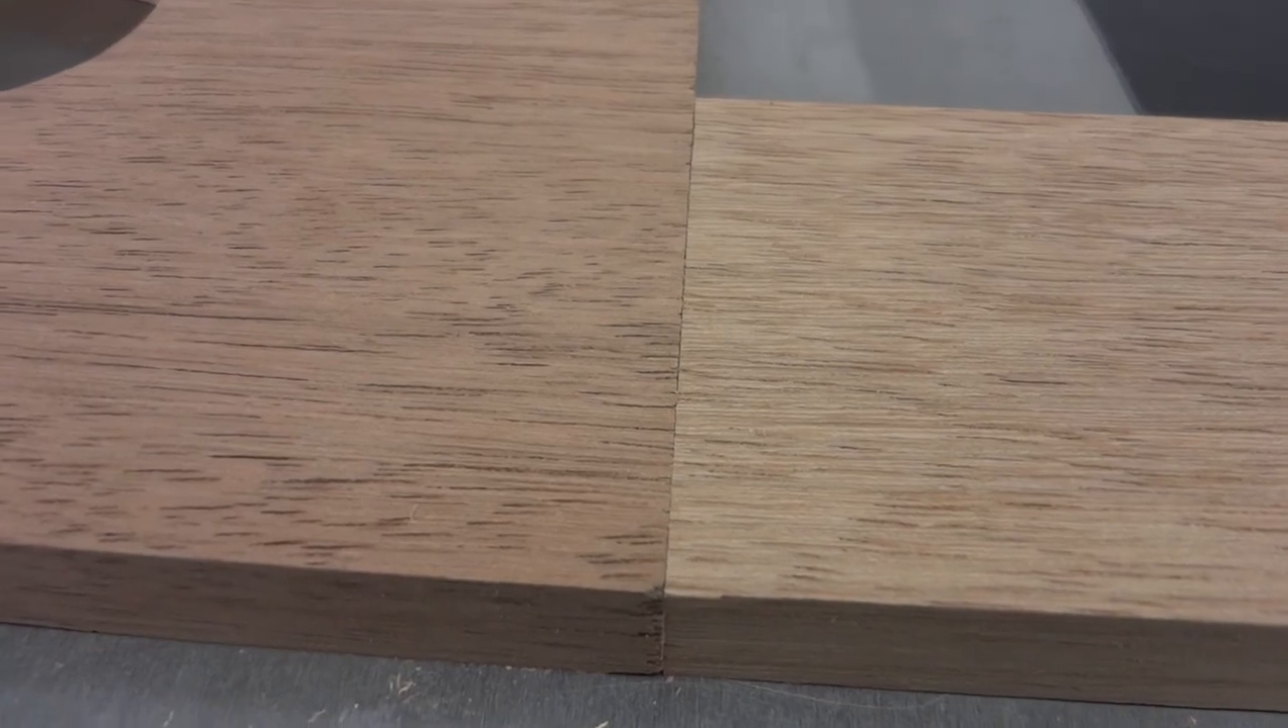After this frame is all glued together, a few passes through the drum sander and everything's going to match up perfectly. Well, you know, this is pretty much perfect. I think I better quit while I'm ahead here. Nice and flush.